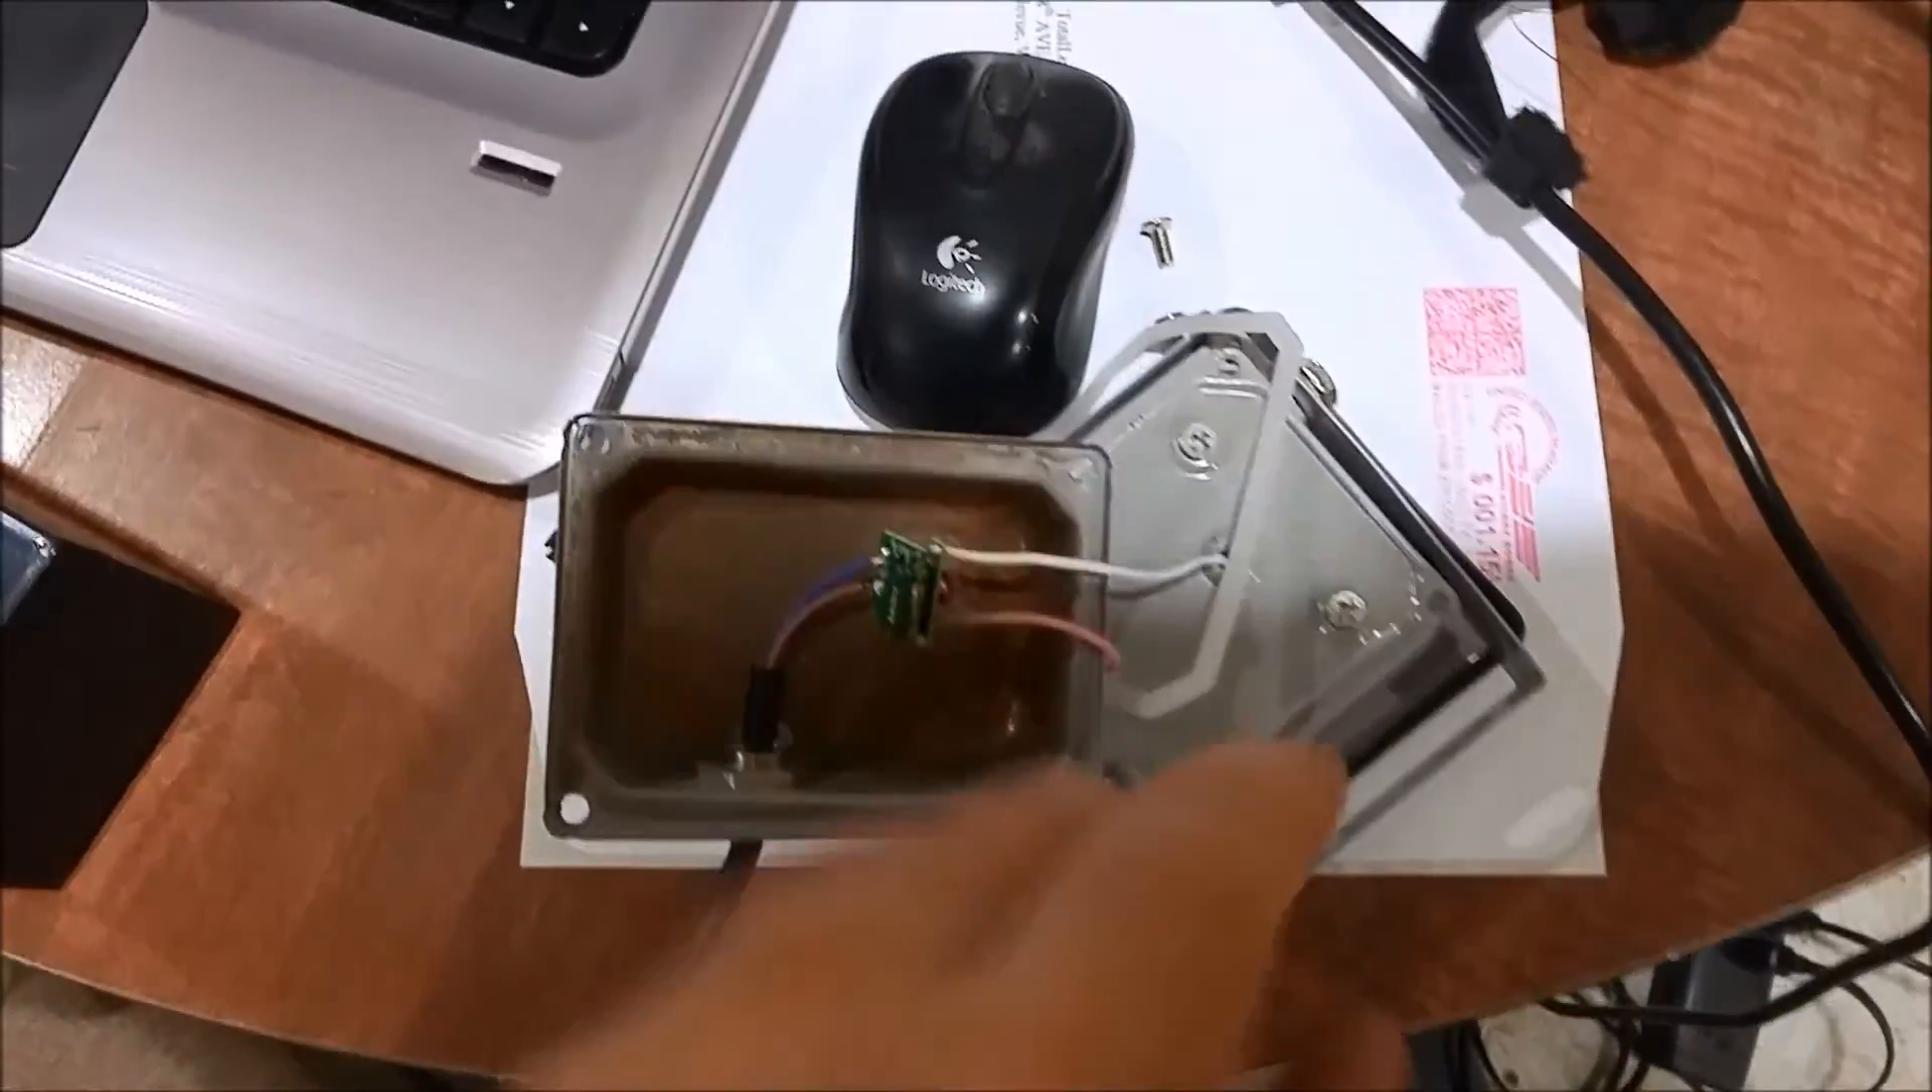Okay so I've taken apart a 12 volt 10 watt floodlight.